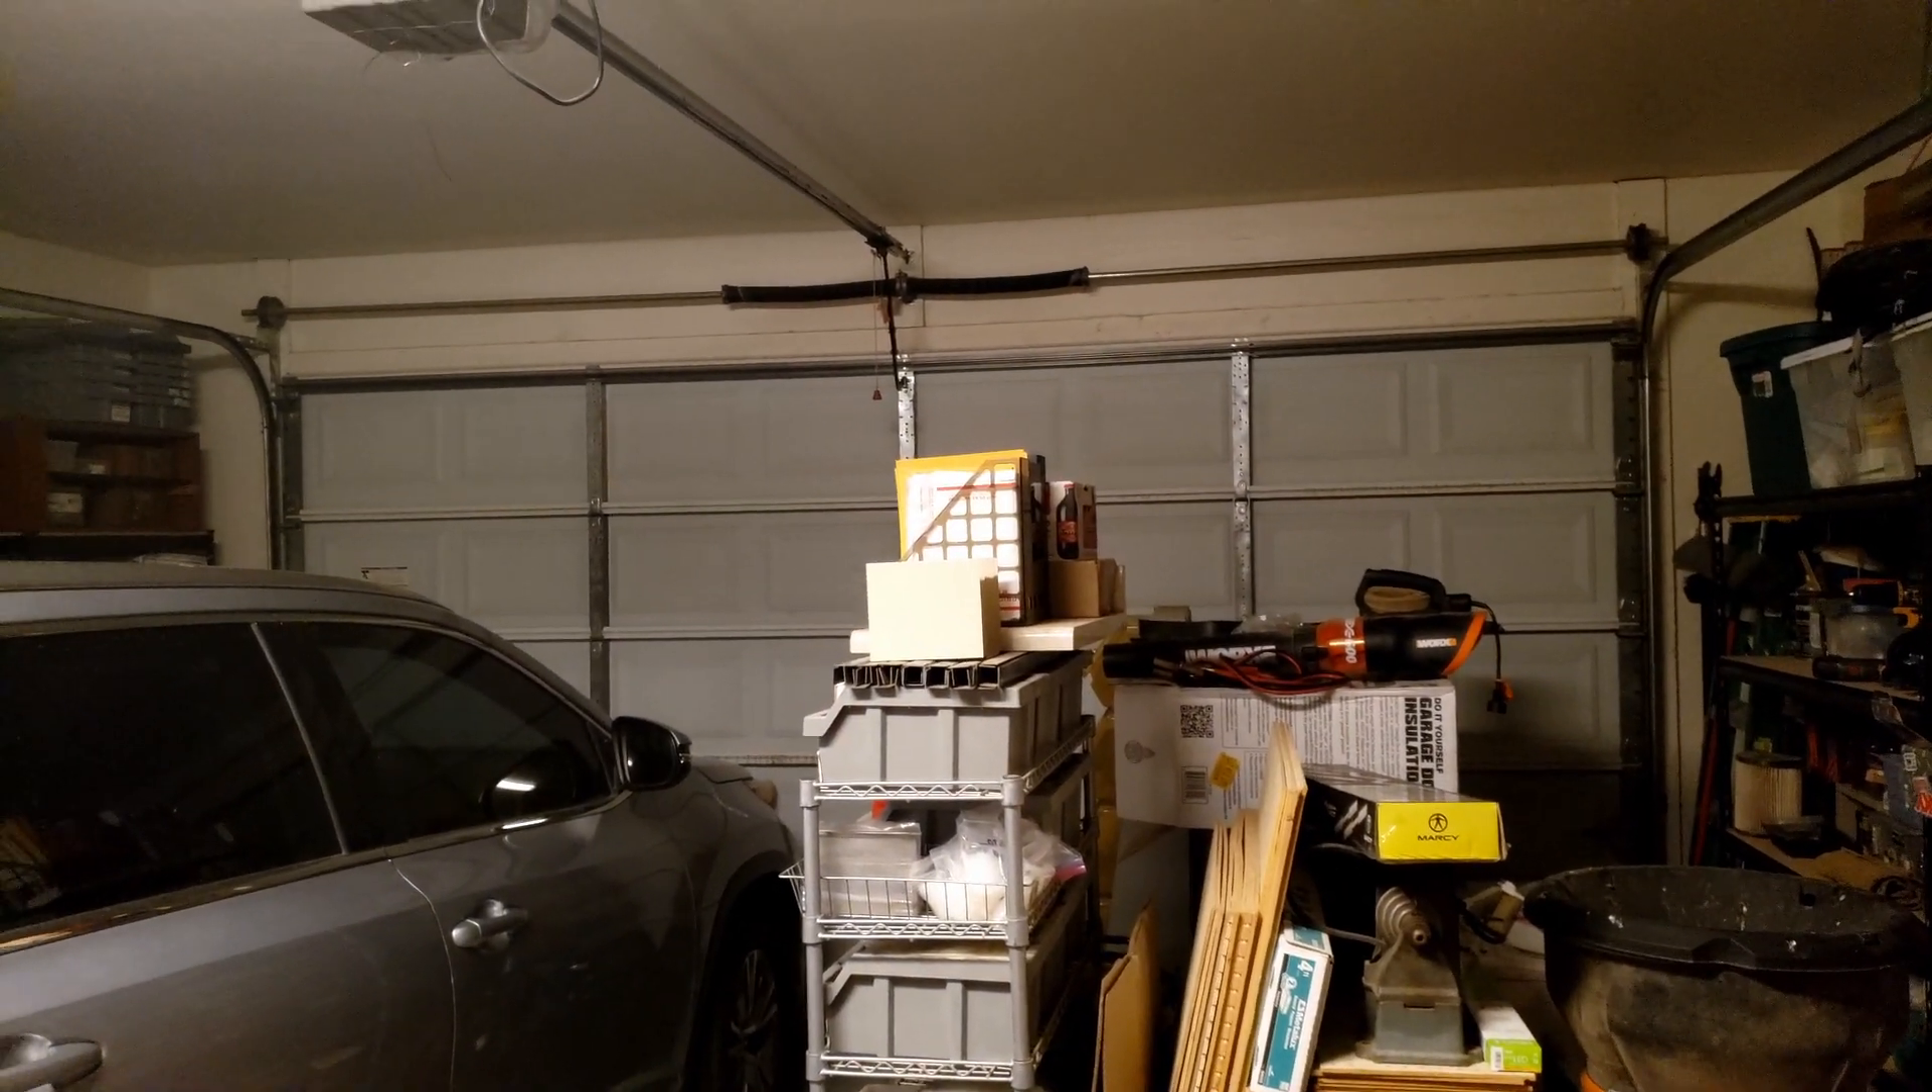I haven't got the garage door insulation kit up yet.